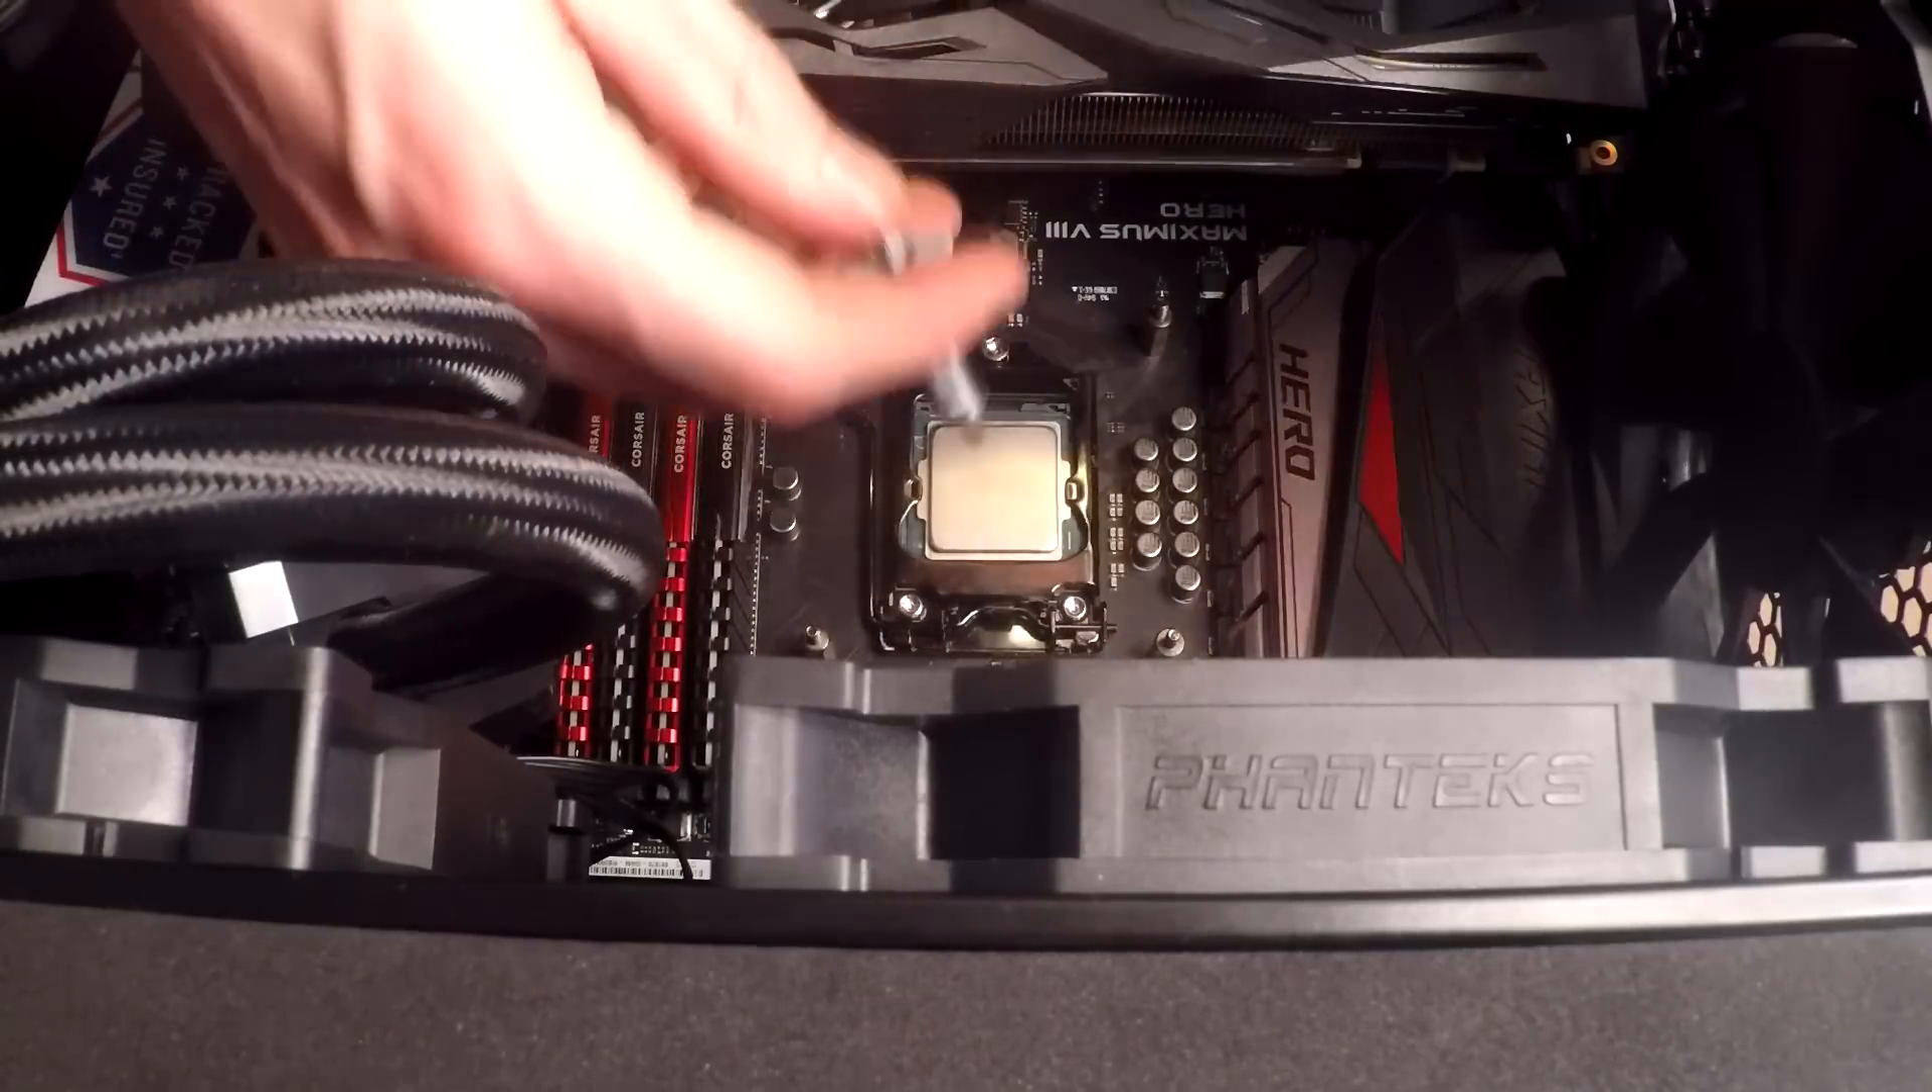So we've got the CPU back in the socket now and we're just going to put some Arctic Silver 5 on it.